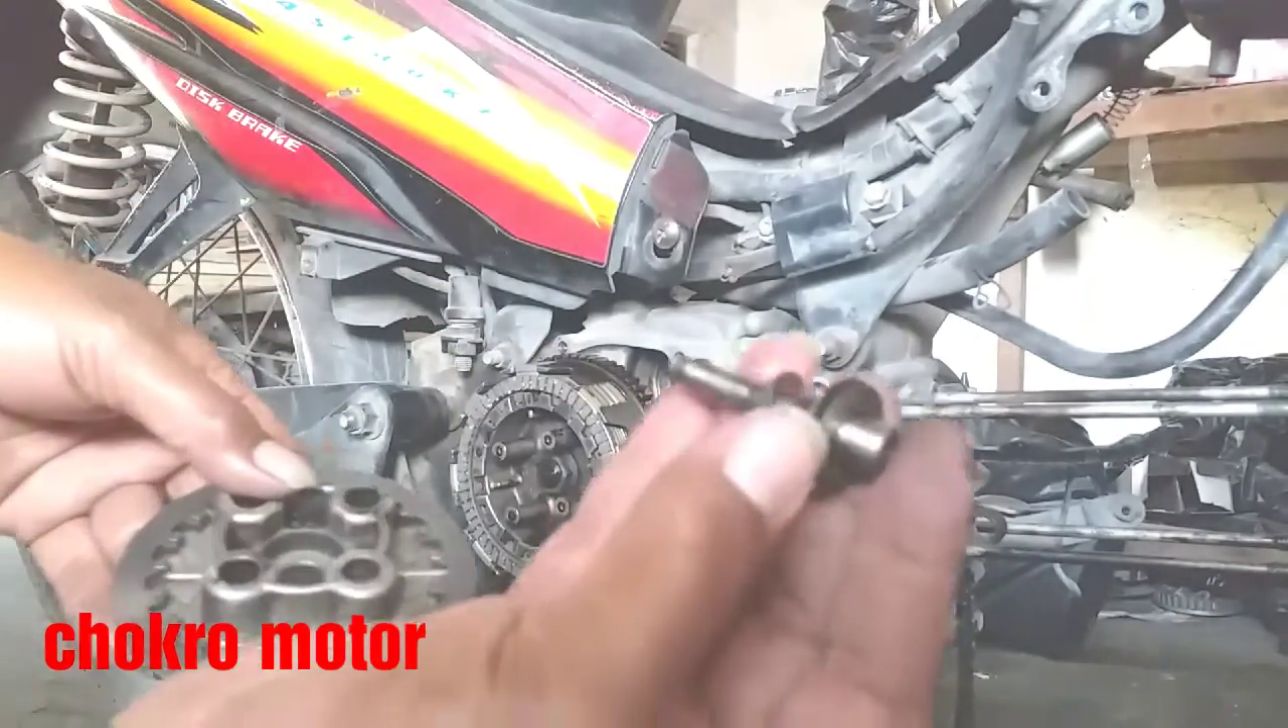Nah ini penekan setut koplingnya ini belum dipasang.